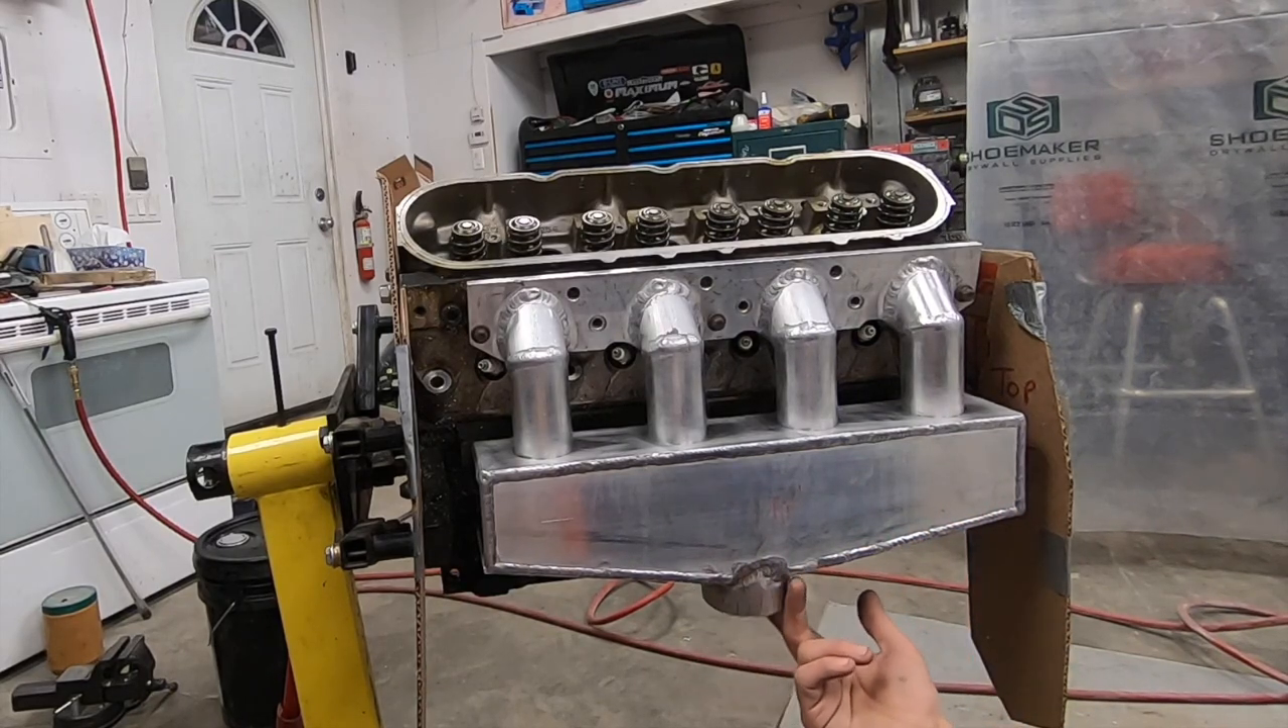As you guys can see the water jacket is completely welded up now and it is looking pretty.